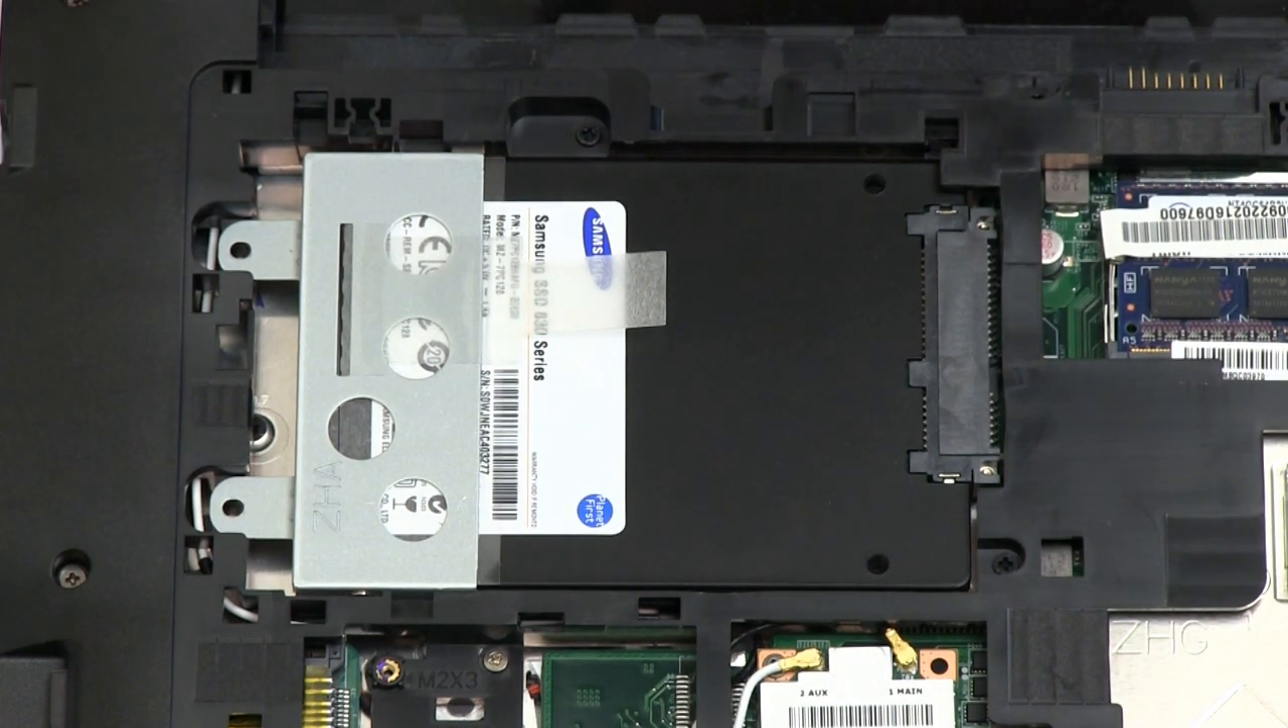And we now have the SSD mounted in the computer.